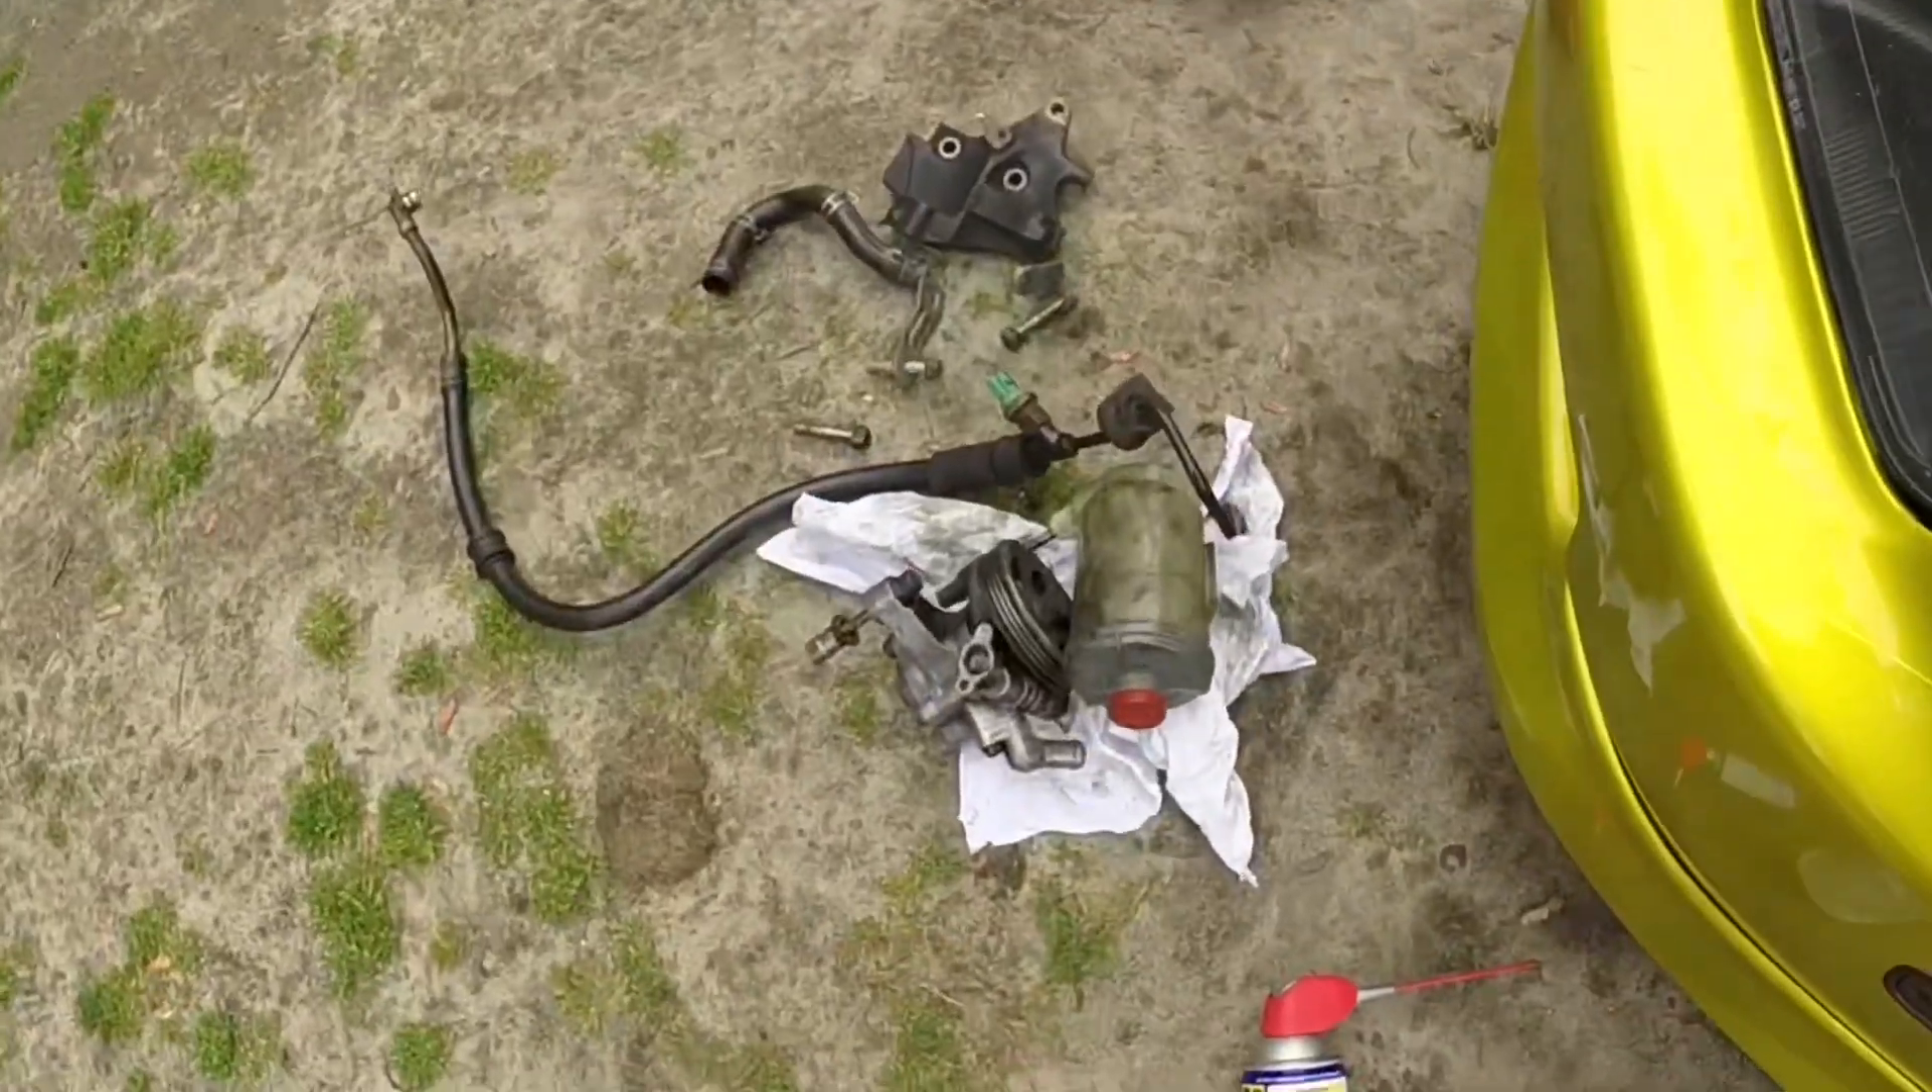All right so right now pretty much I just got all the stock power steering stuff out which is right here.